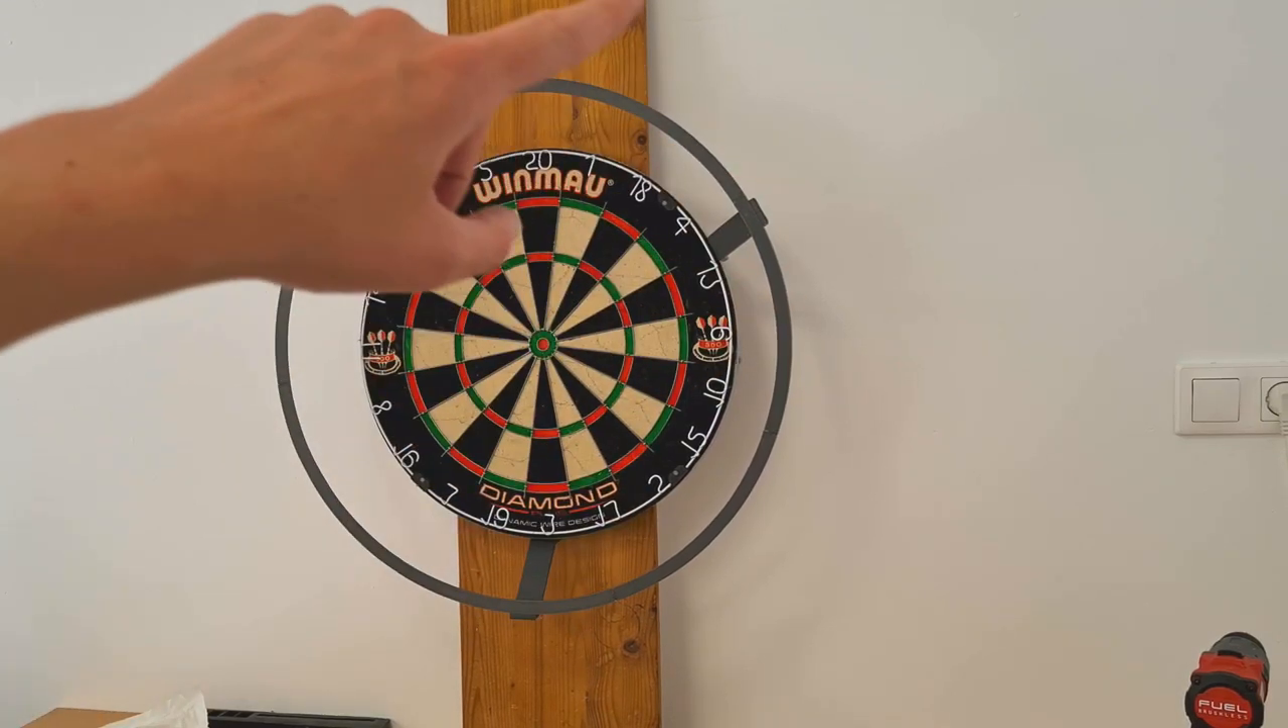The only thing which left is putting on the LED strip all around and that's it.